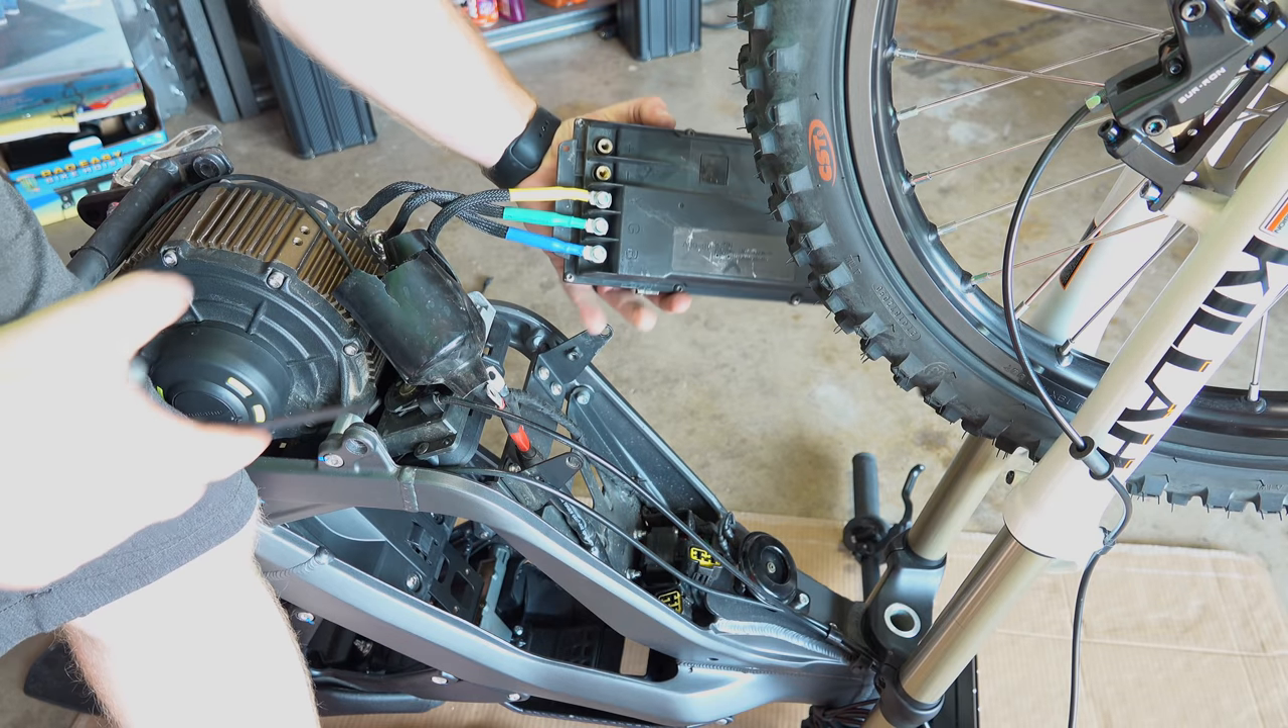All right, well, now that's done, all we have left is just to pull these last three motor leads. And they are marked yellow, green, blue.